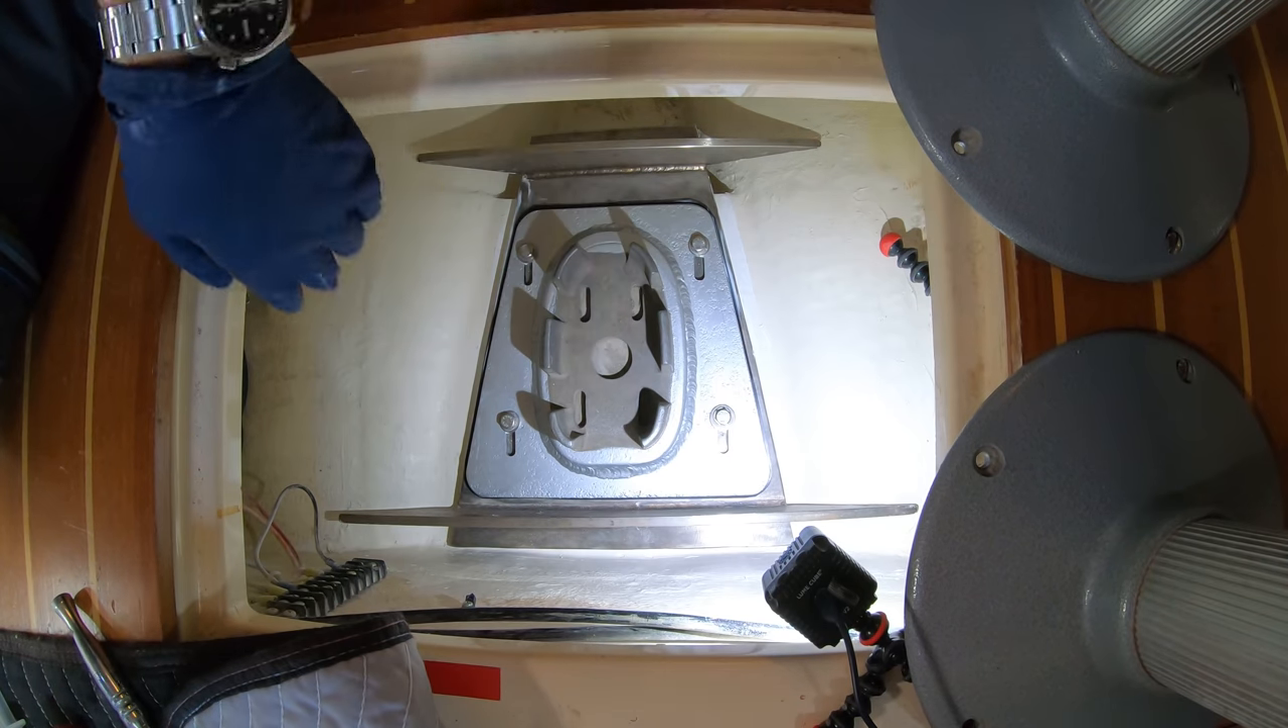Okay so that's the mast step installed.